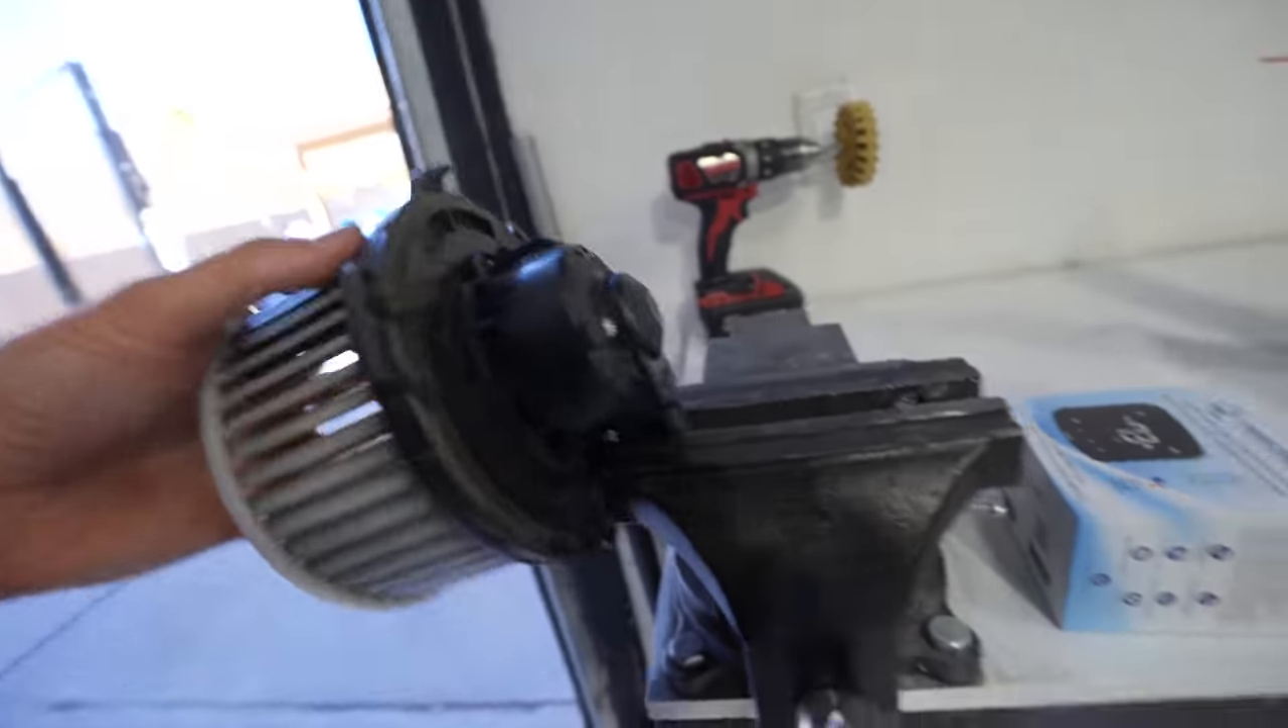Alright, so we just got the blower motor out.